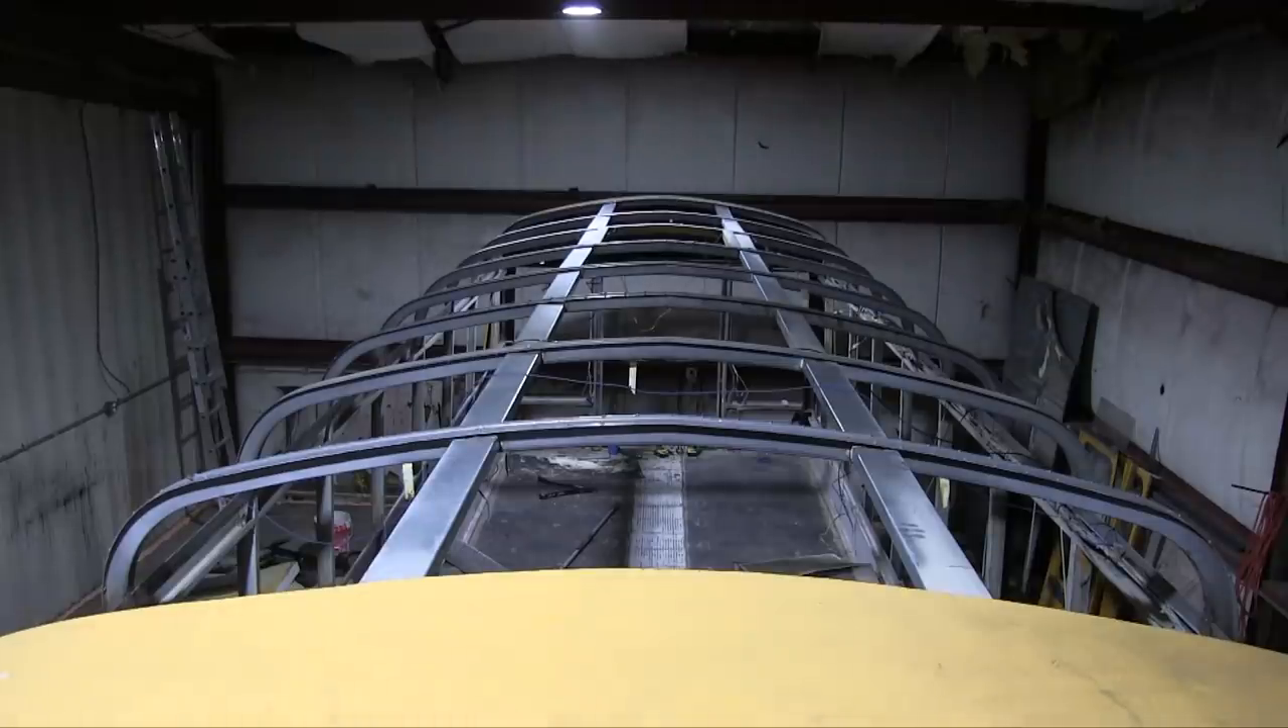The roof panels over what will be the load bay have now been removed and it took about five times longer than i was expecting it to.